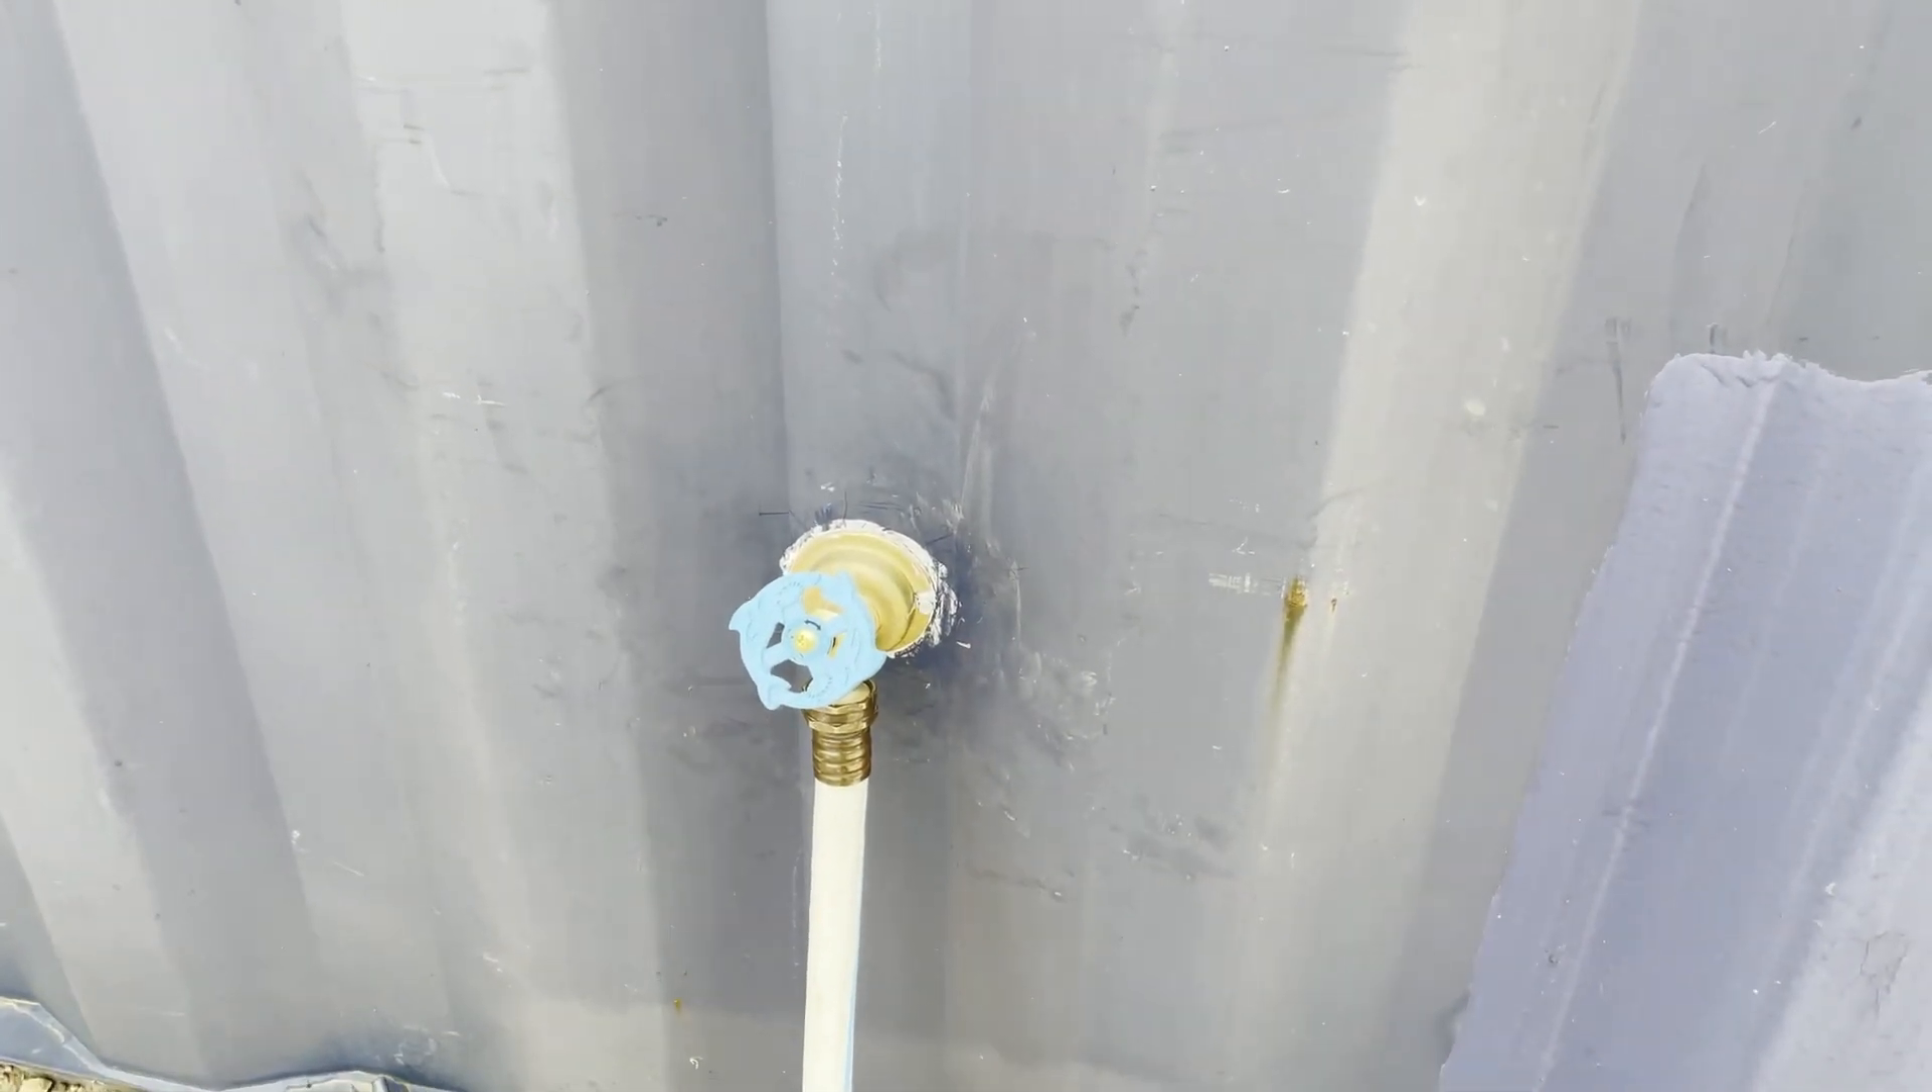That's the finished spigot.